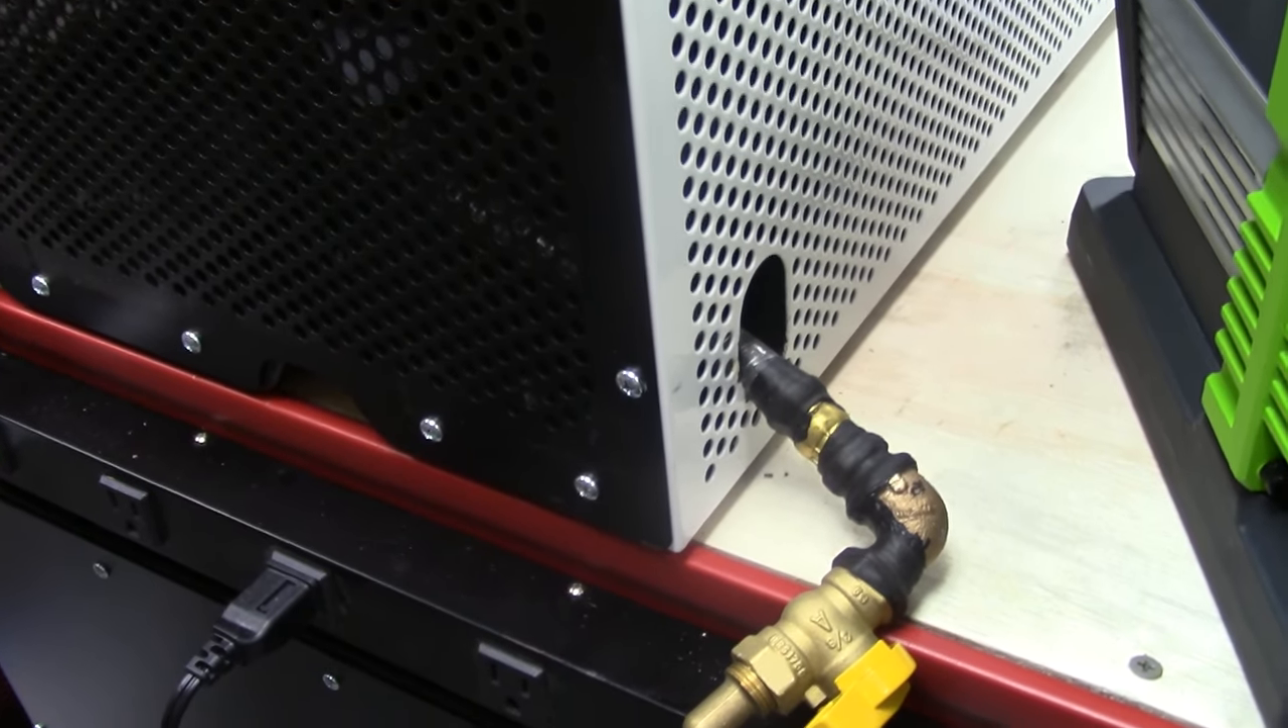You can see the liquid tape and that stretchy tape is put around here.